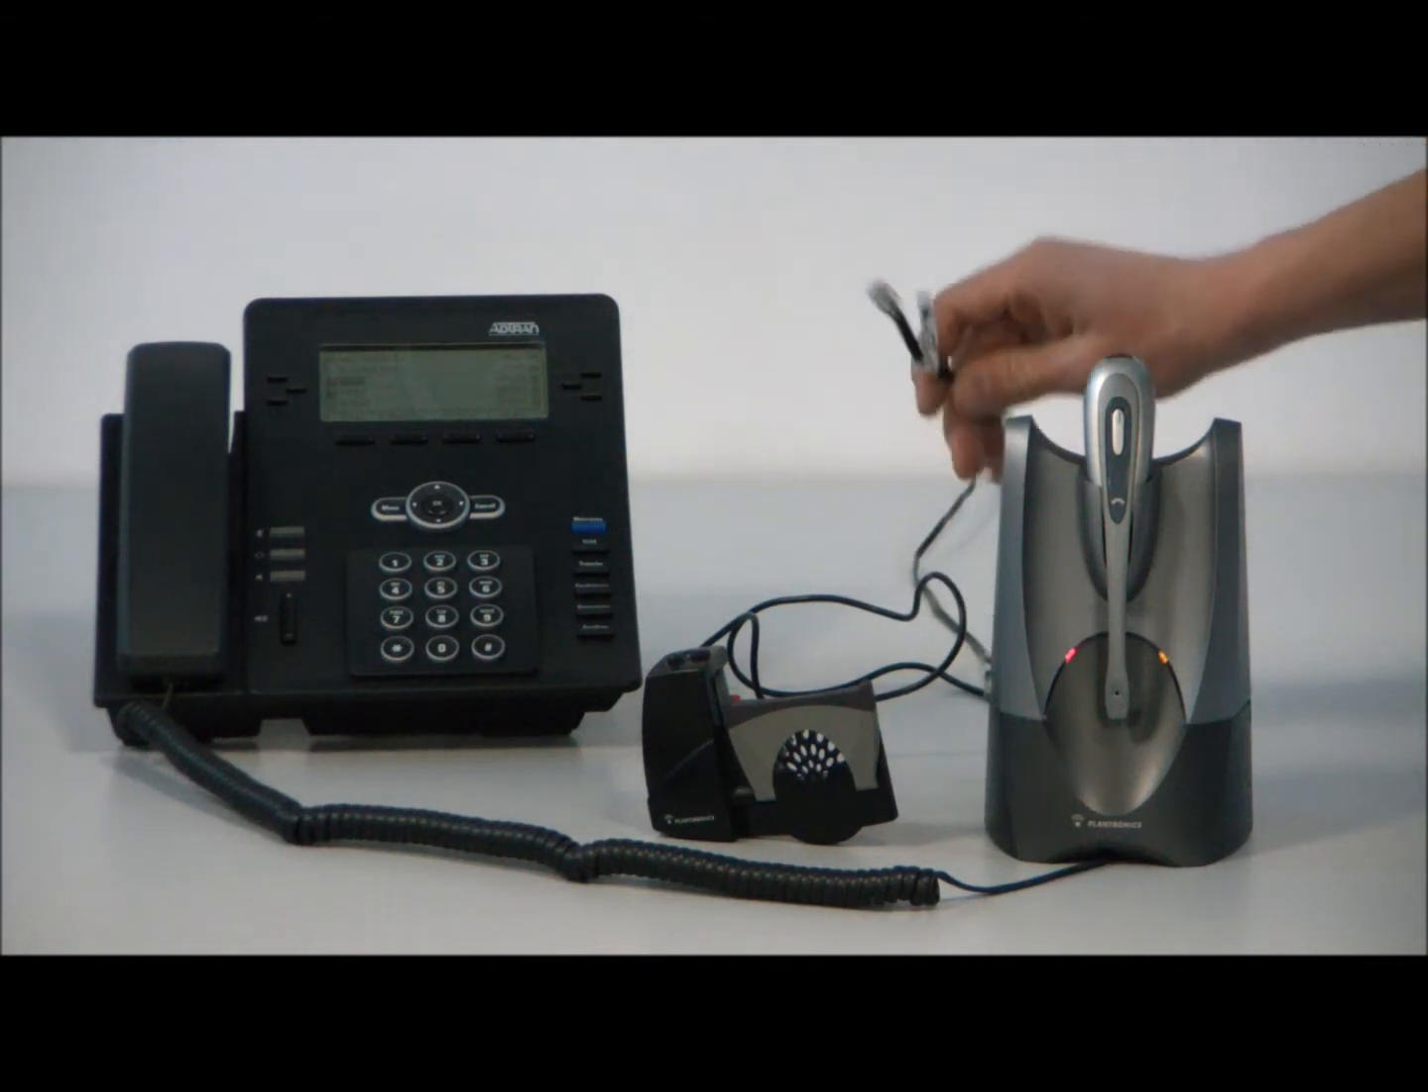You'll notice we still have the phone cord that we didn't plug into the phone.